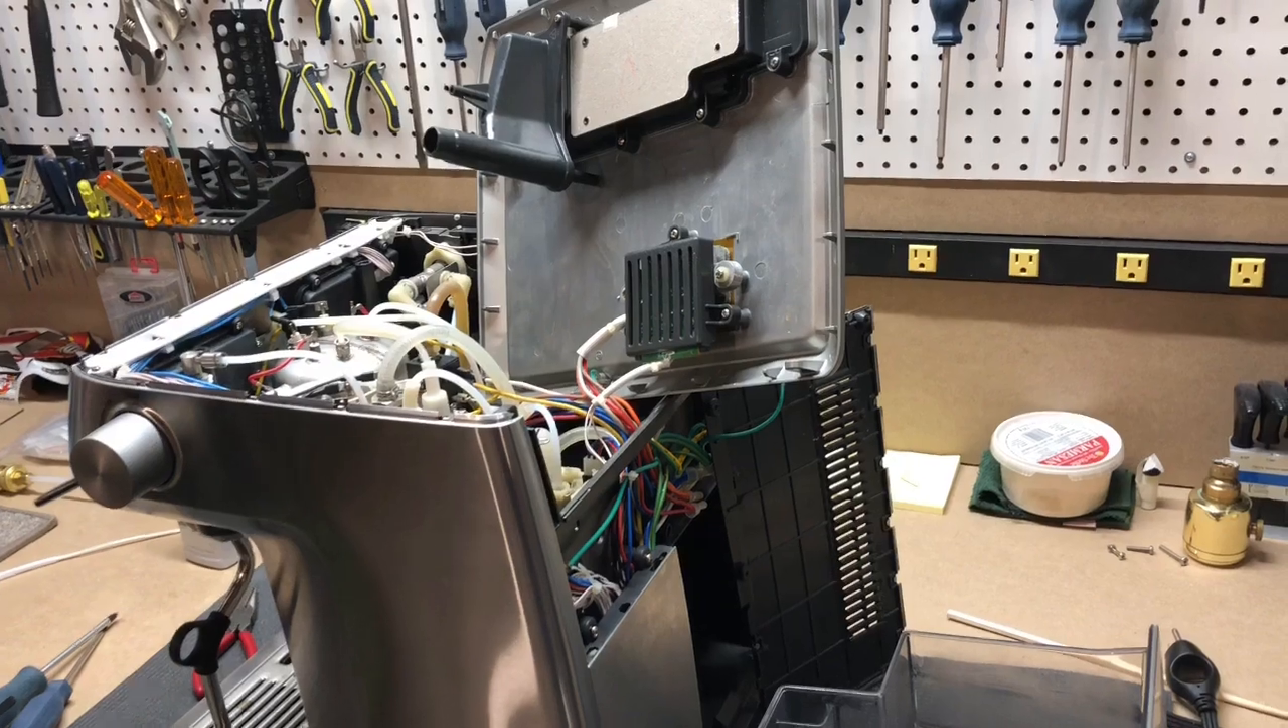Here's the machine with the rear panel and the top cover removed.